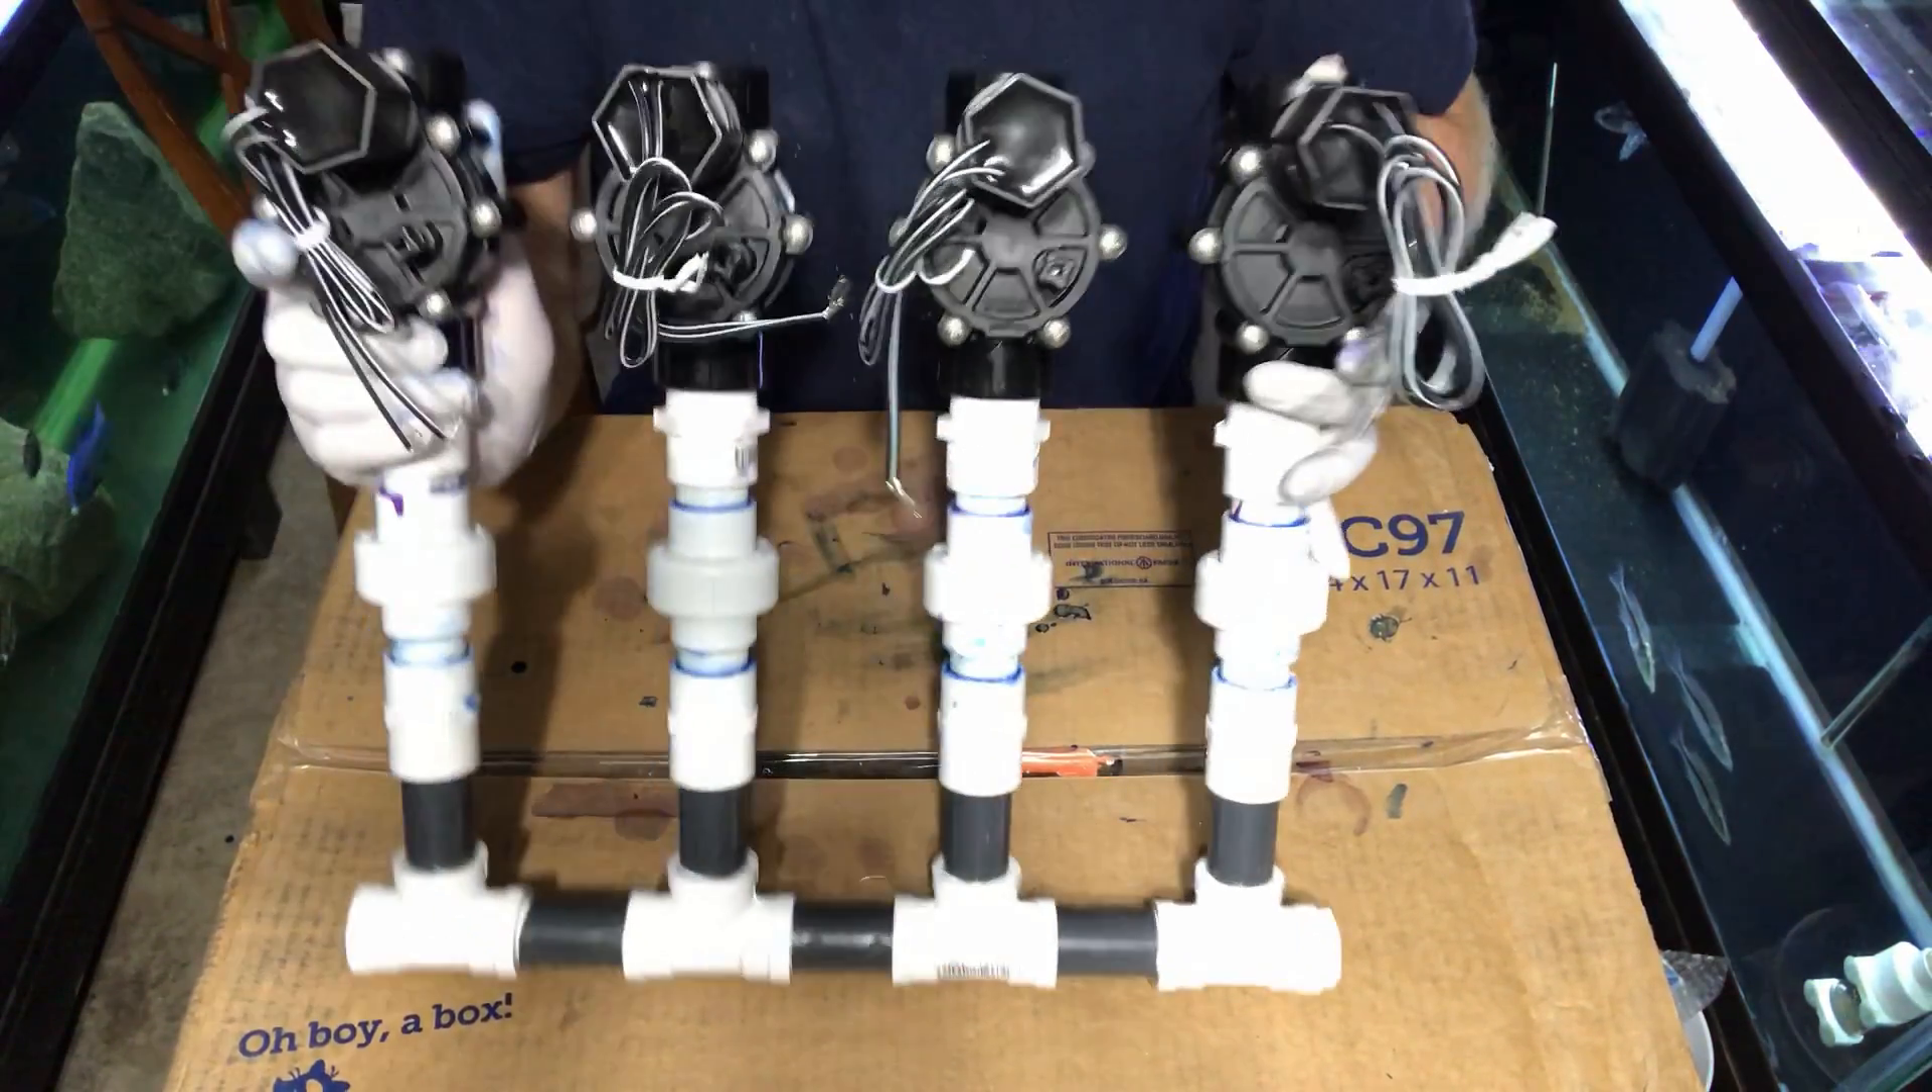Alright, you can see we got the first section of this done. We got the valves on.